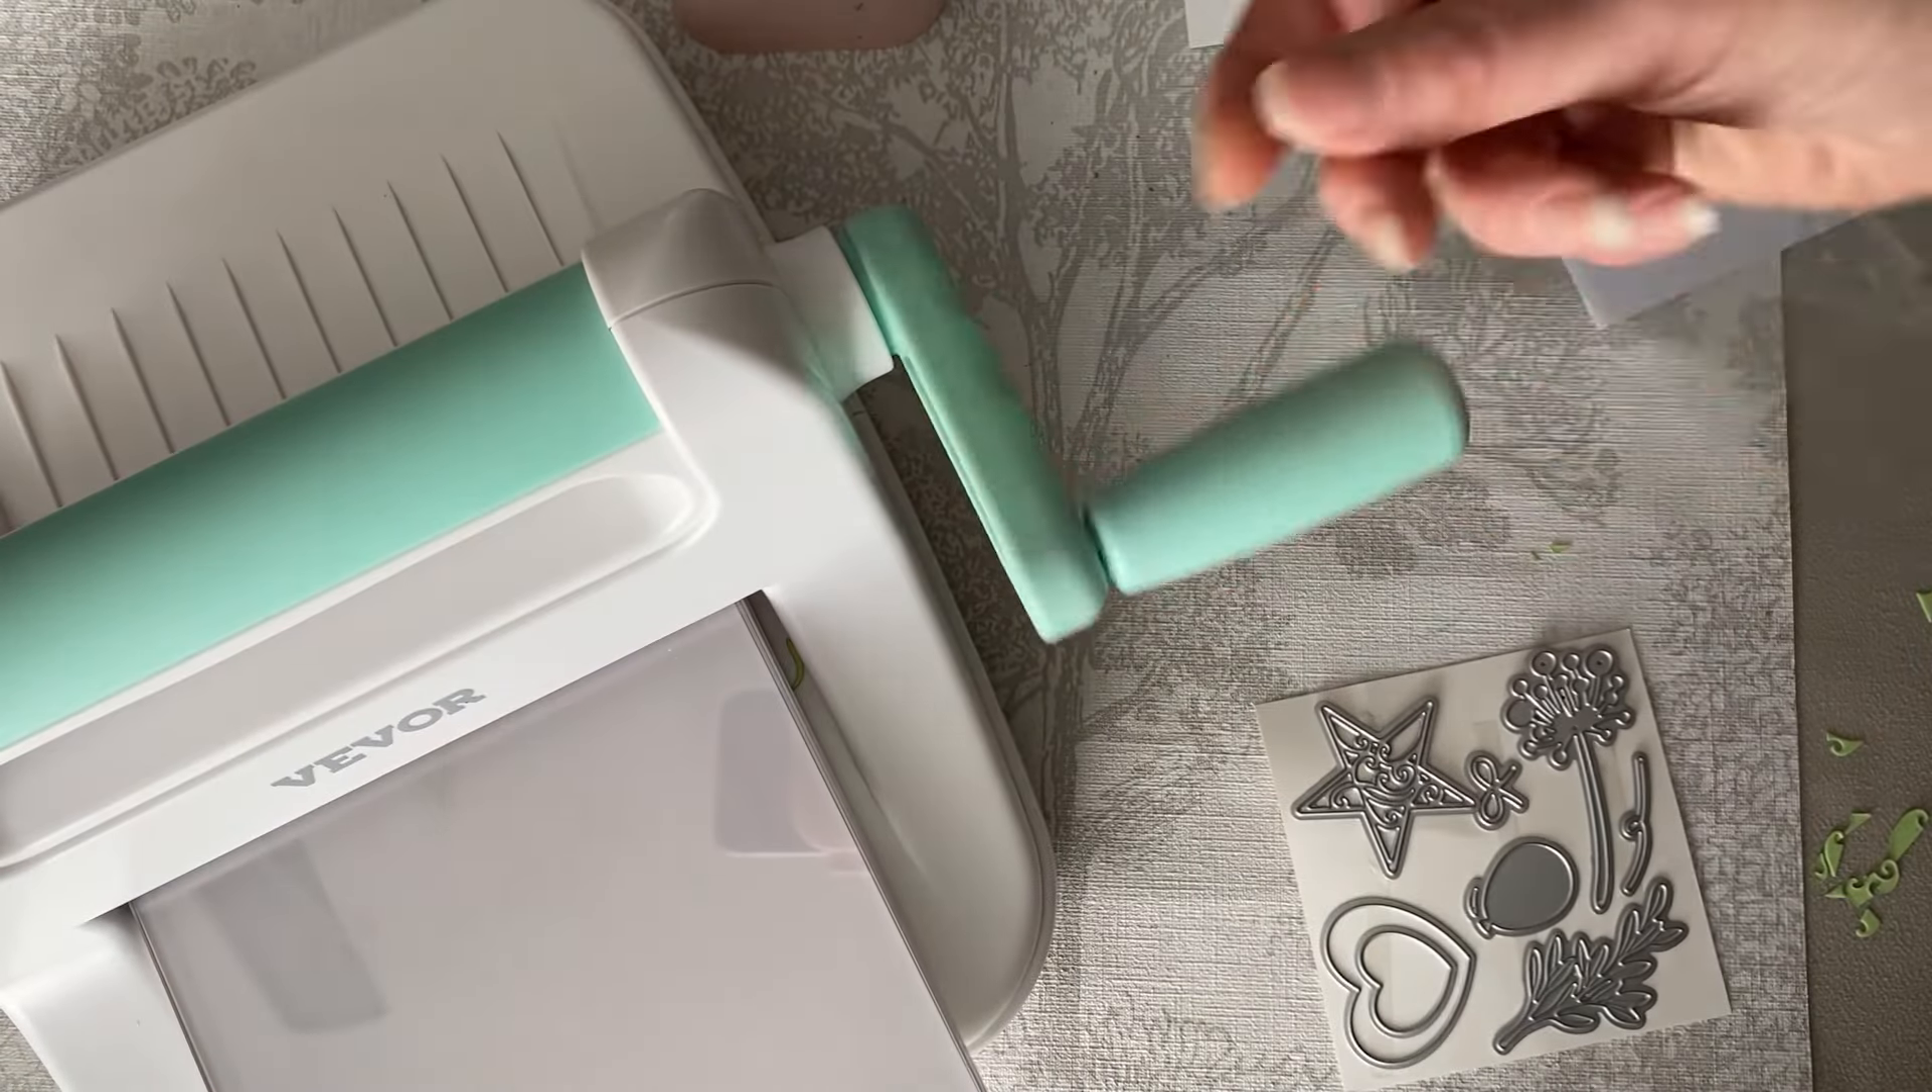Vous voyez j'ai monté le la poignée il n'y avait rien de compliqué.